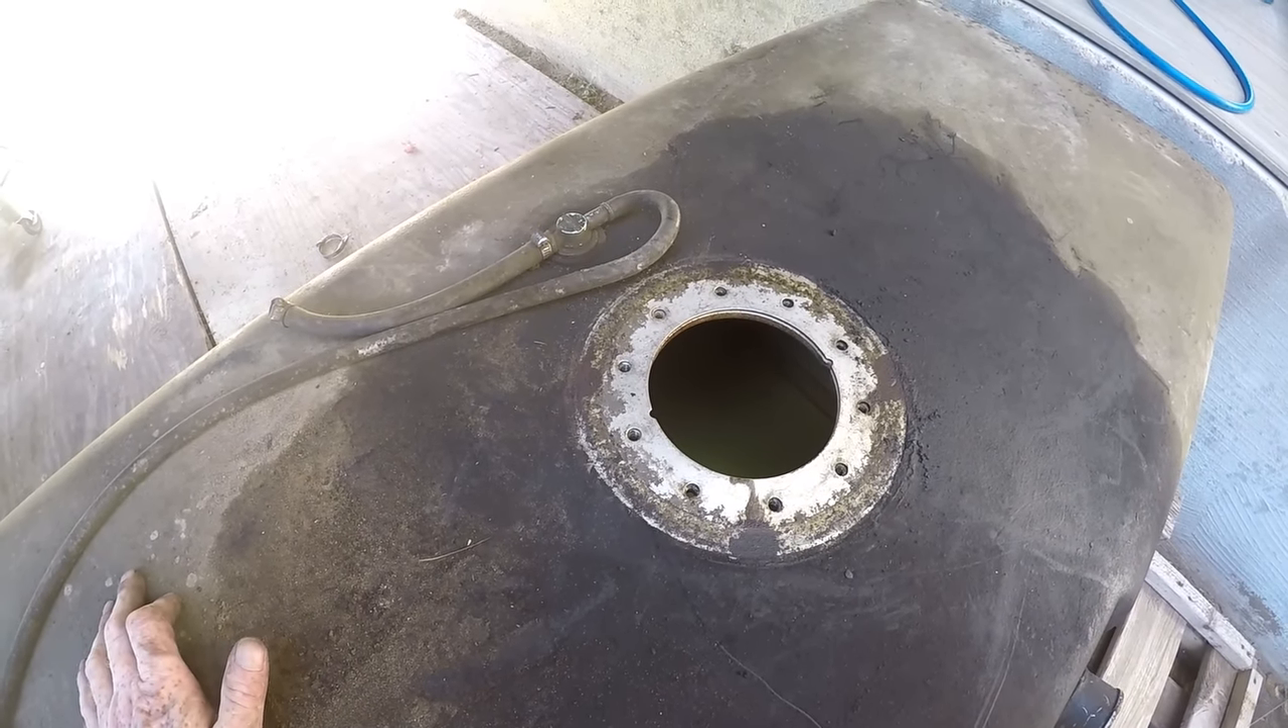Well guys we got the fuel tank out.